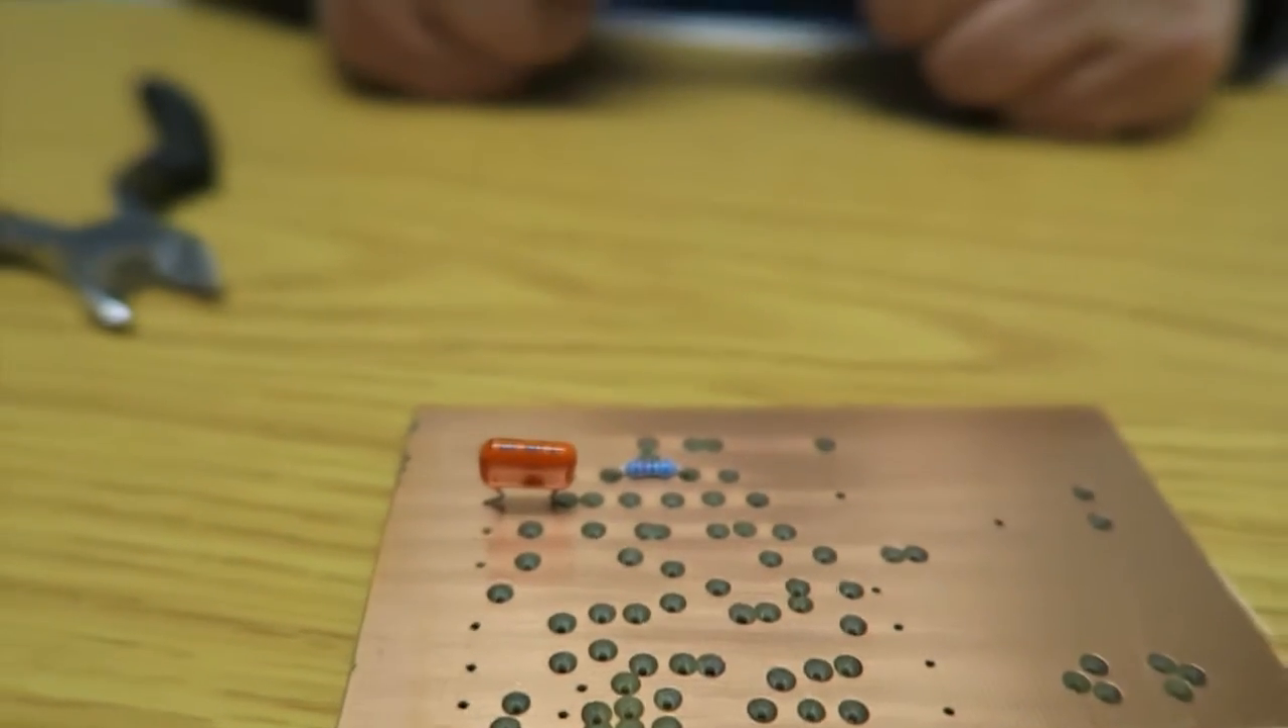And we've got two components on the board.